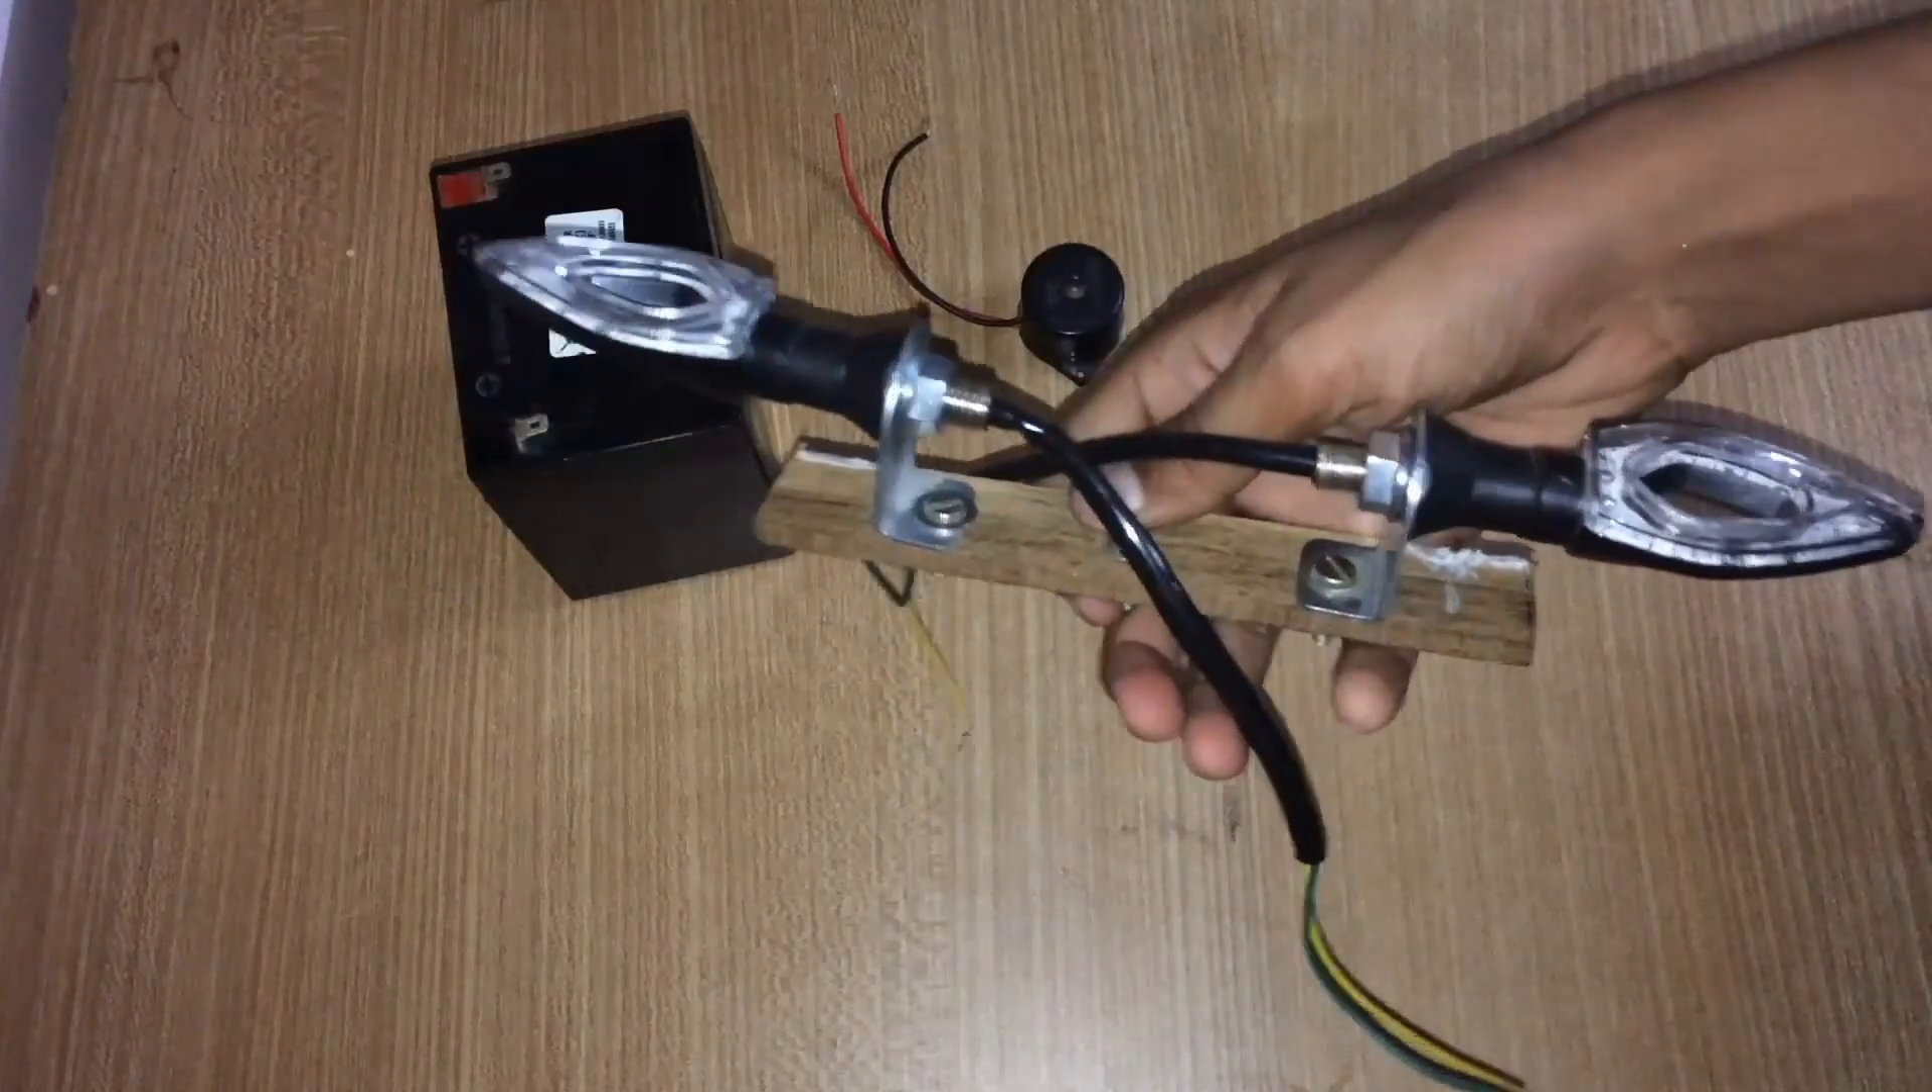The 12 volt battery, the amps don't matter, 2 indicators I am using and I have attached the indicators on a wooden base as such.